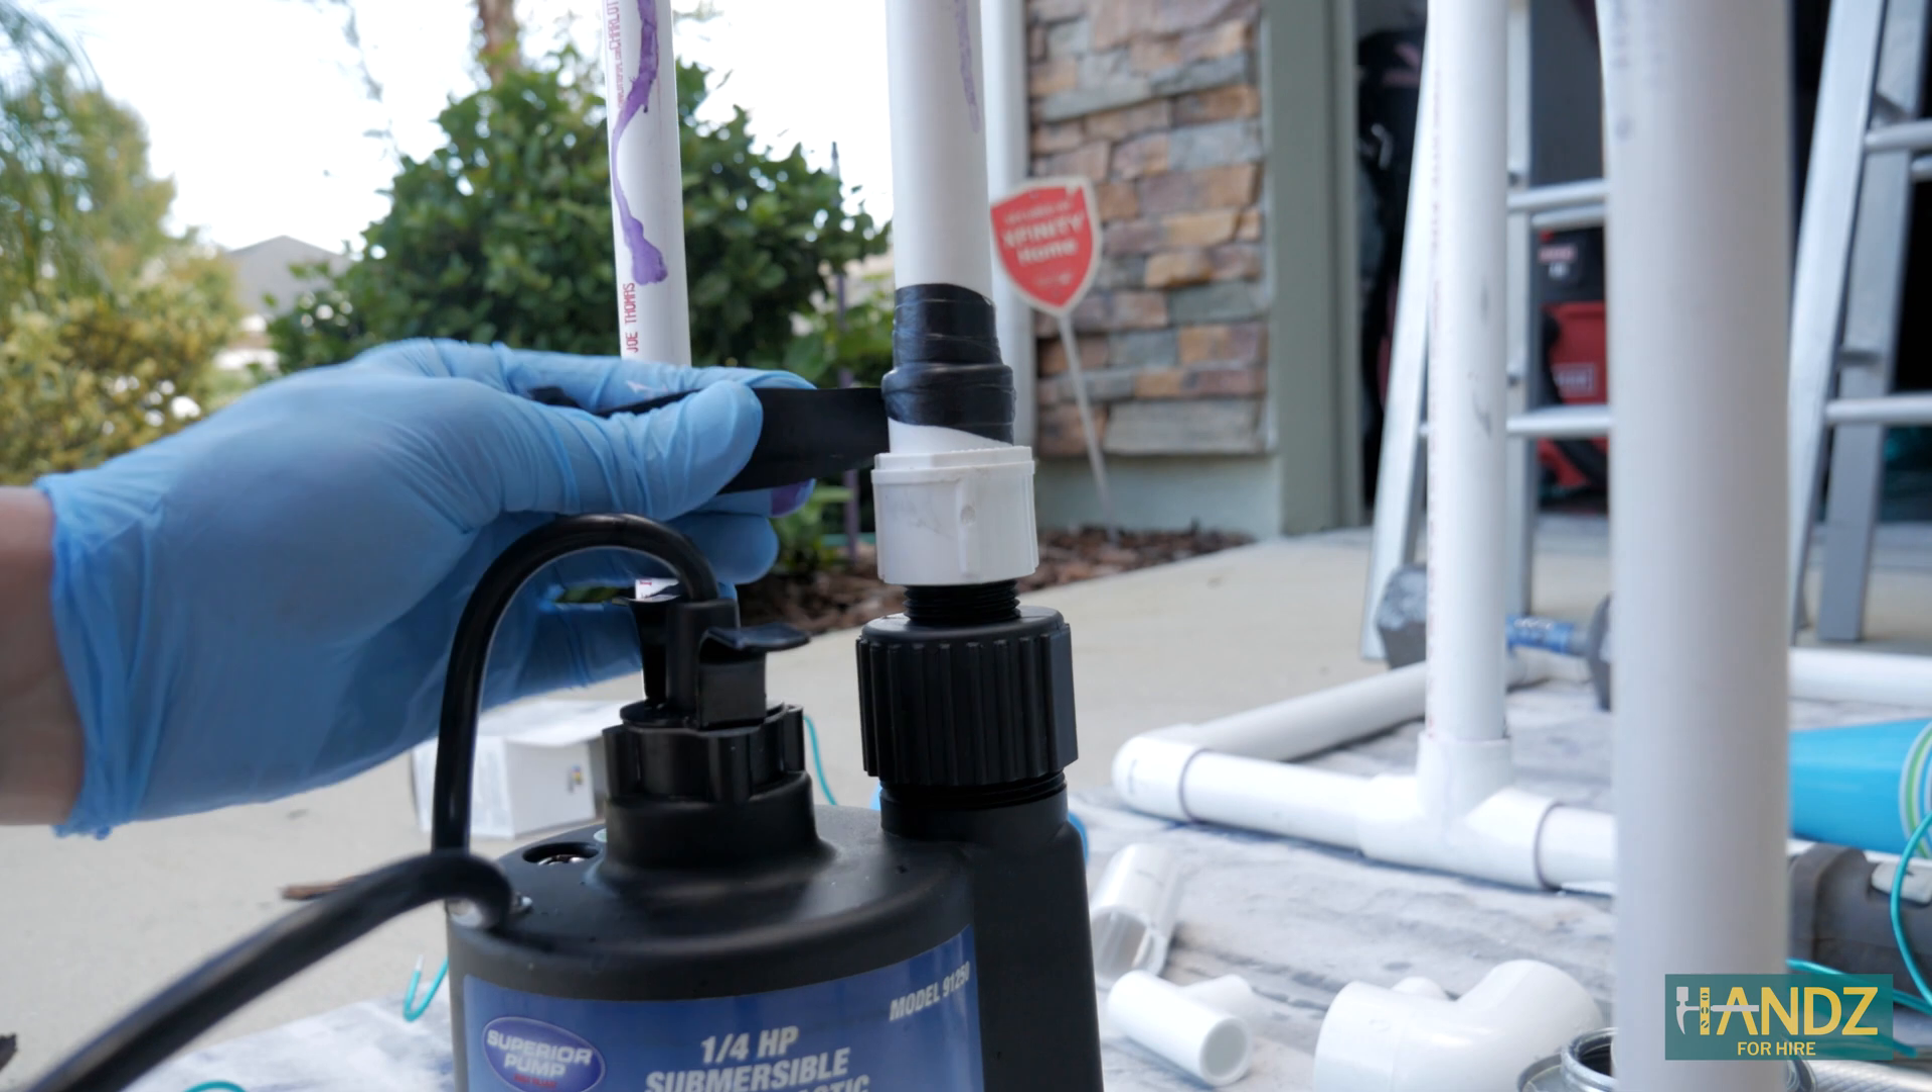I also got this awesome three quarters to half inch piece so I can just screw it in the top of the pump. It sits right in there.